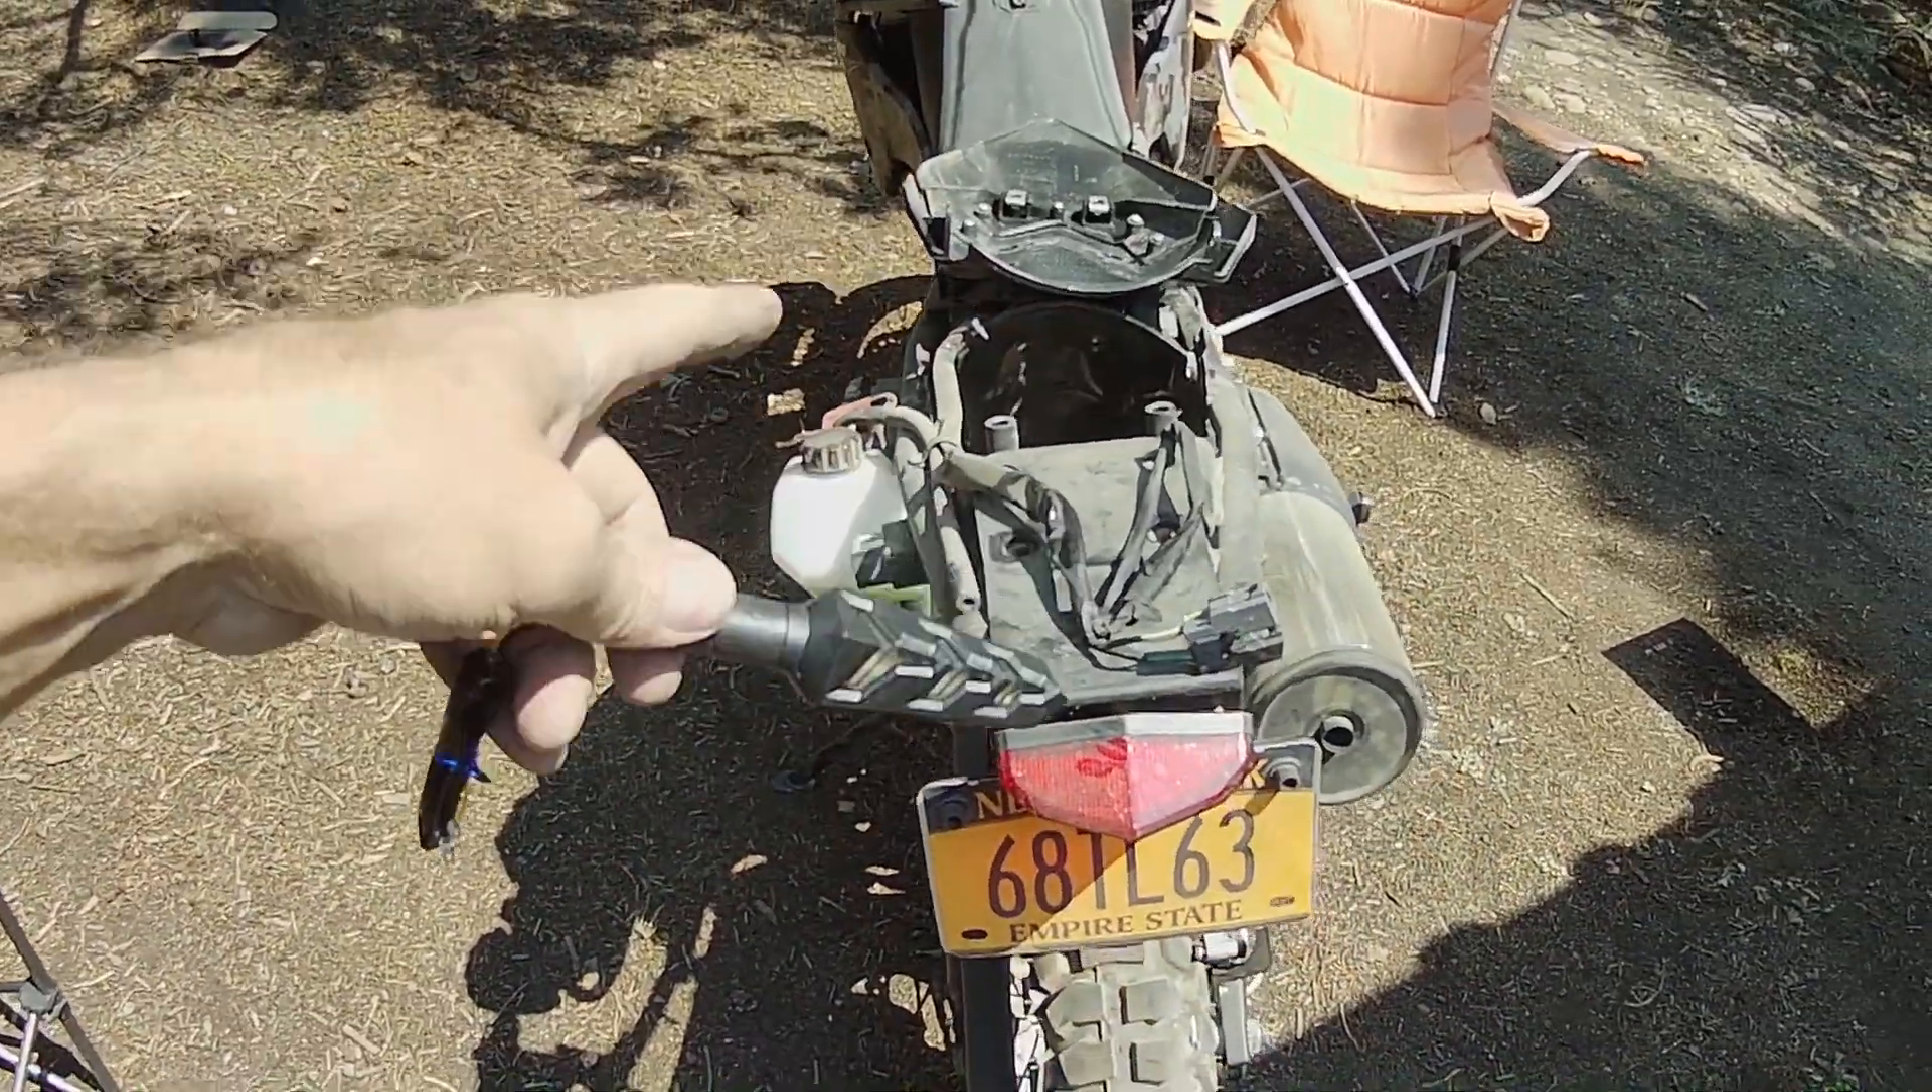So what I've done so far, side cover's off, seat is off.